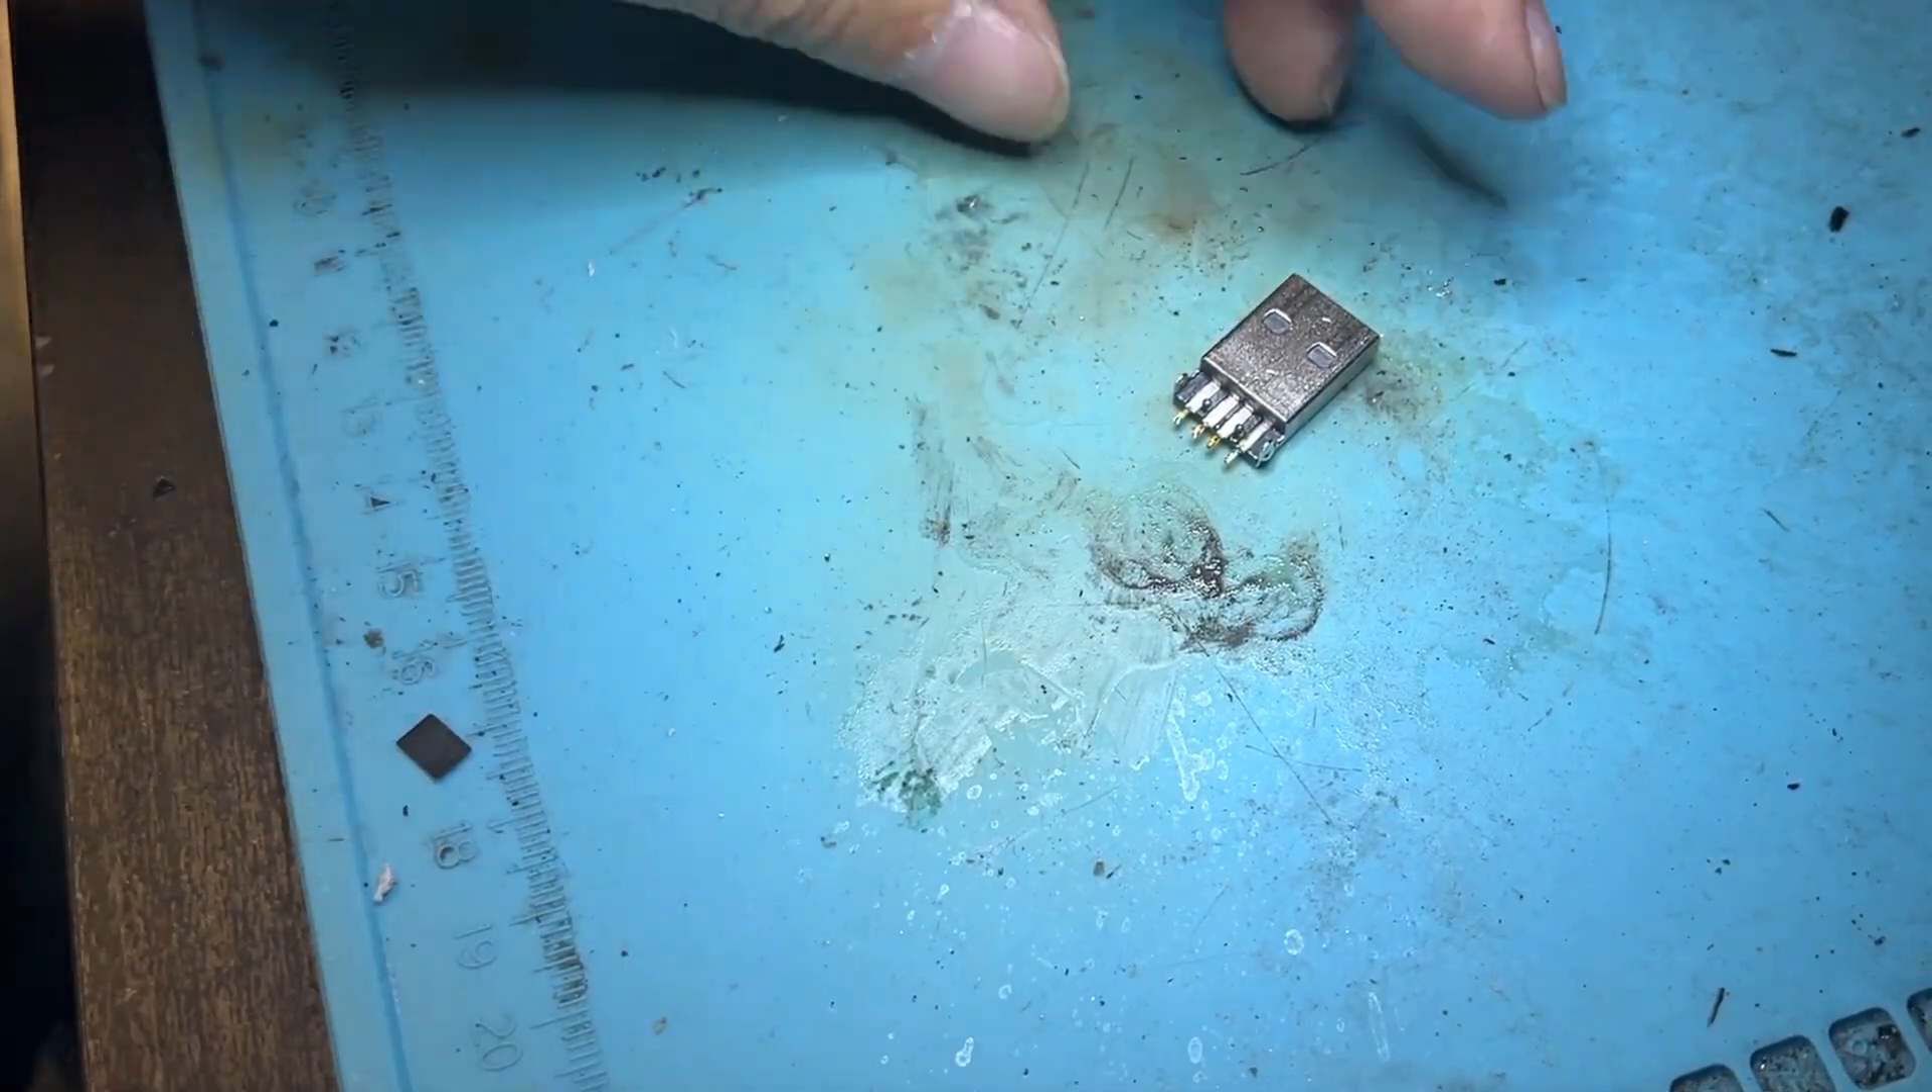Okay, now the port is off from the donor board, and you just have to clean that up a little bit, and put that on there to the board that needs it.